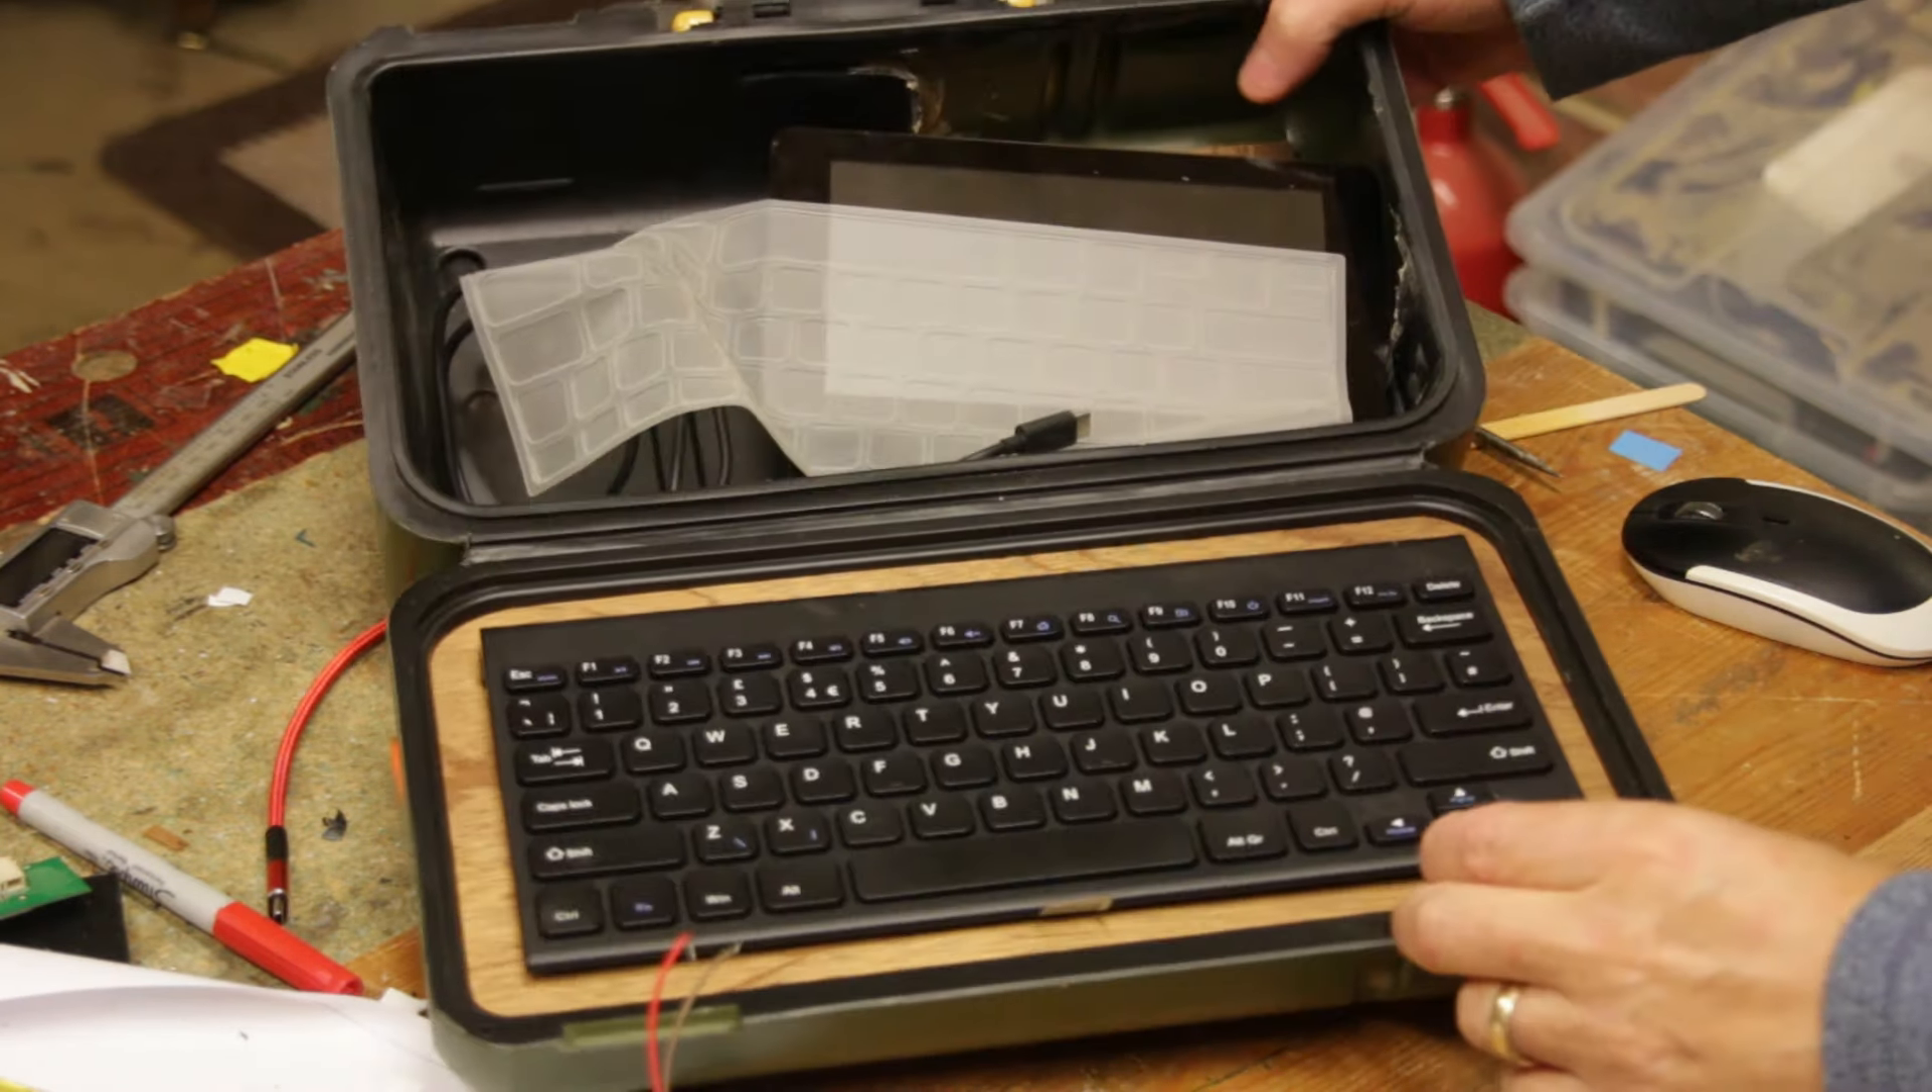So I've refitted the wooden surrounds to the keyboard holder. And you can see that the keyboard doesn't come off.